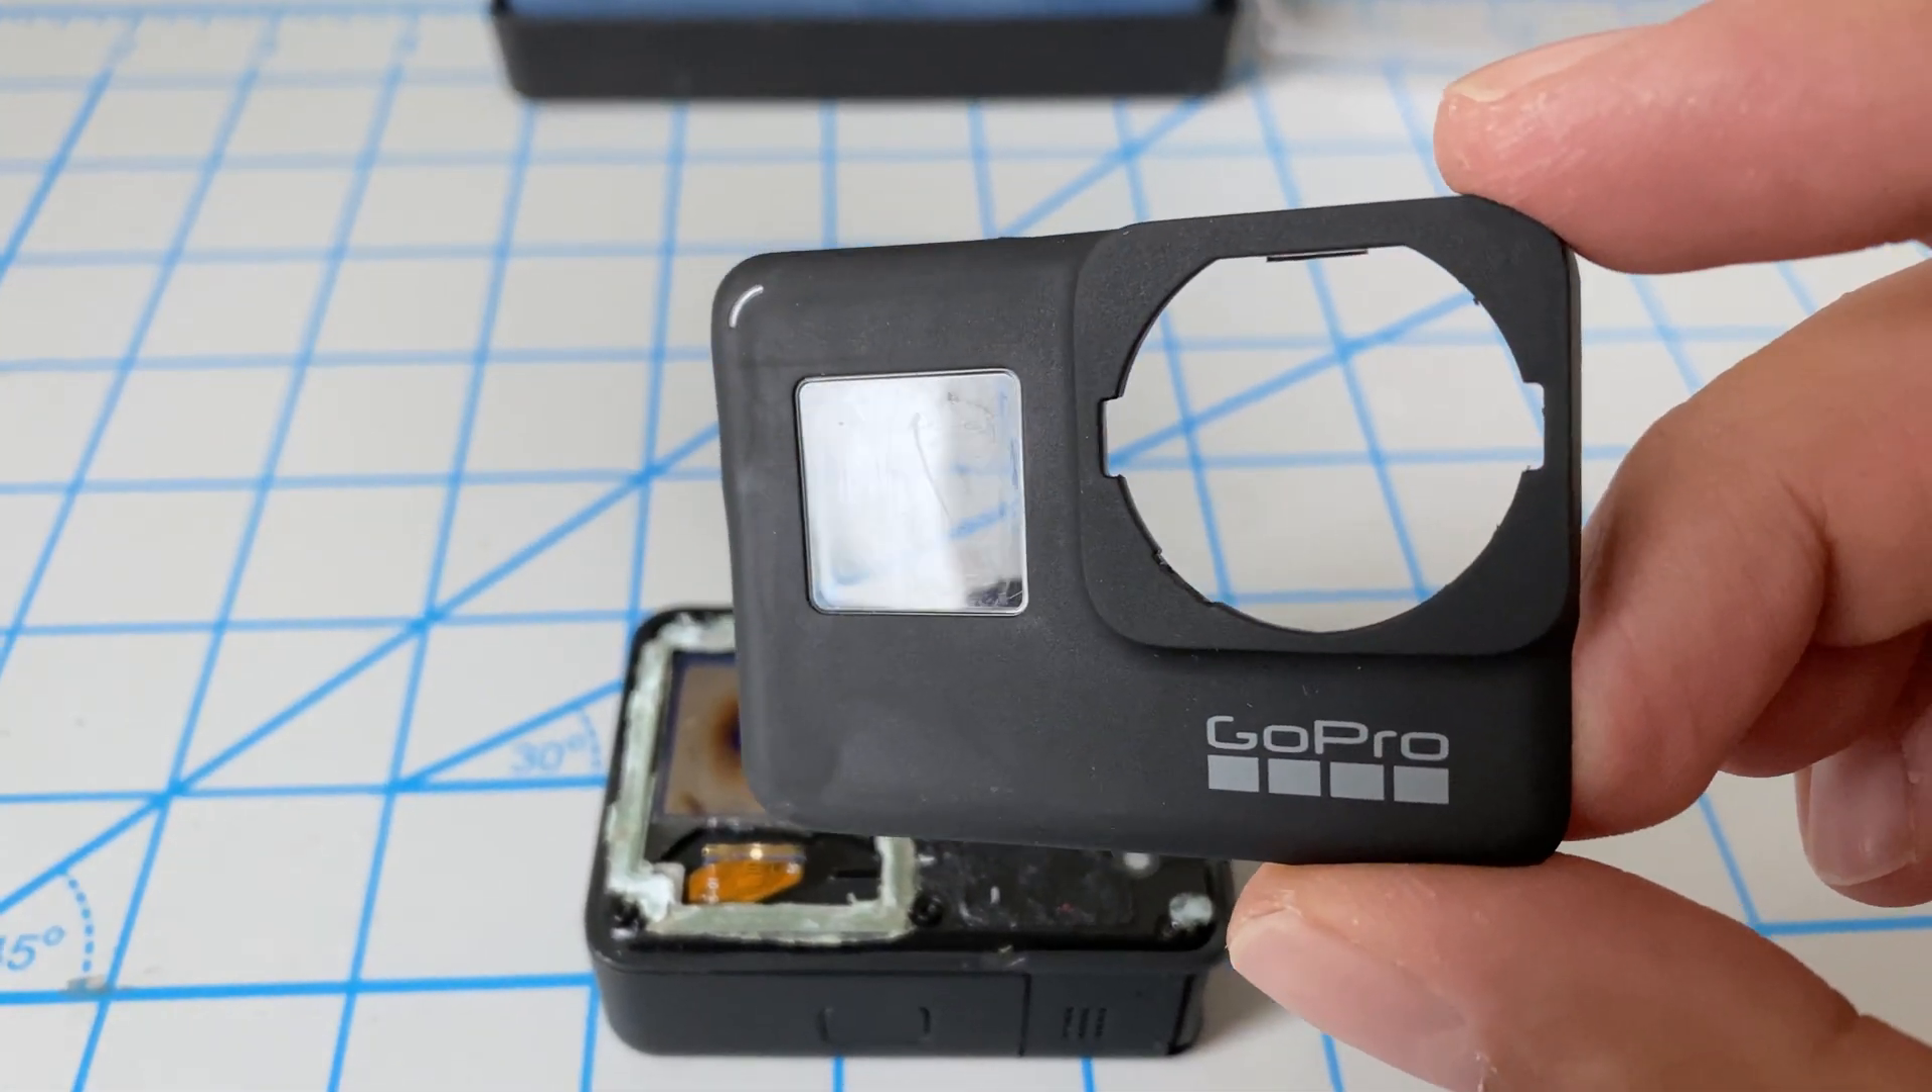We managed to get the front faceplate off. It's fairly good condition.